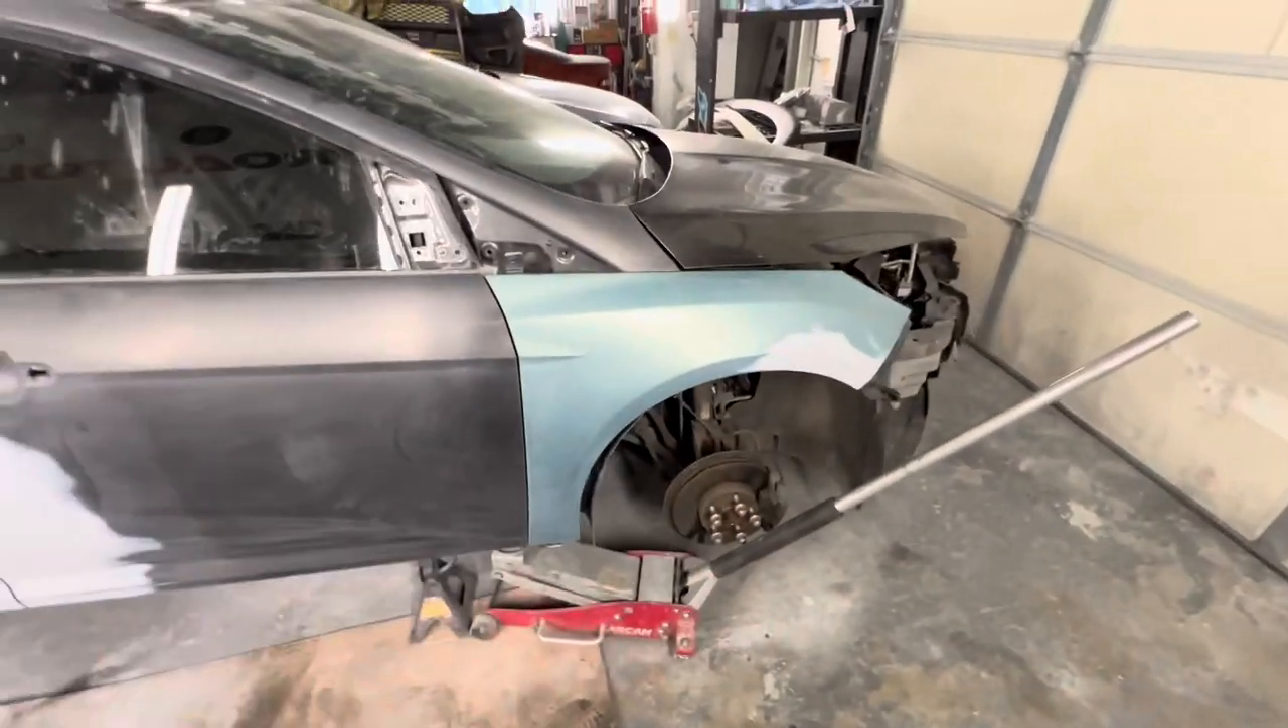You can see we have the front wheel off.